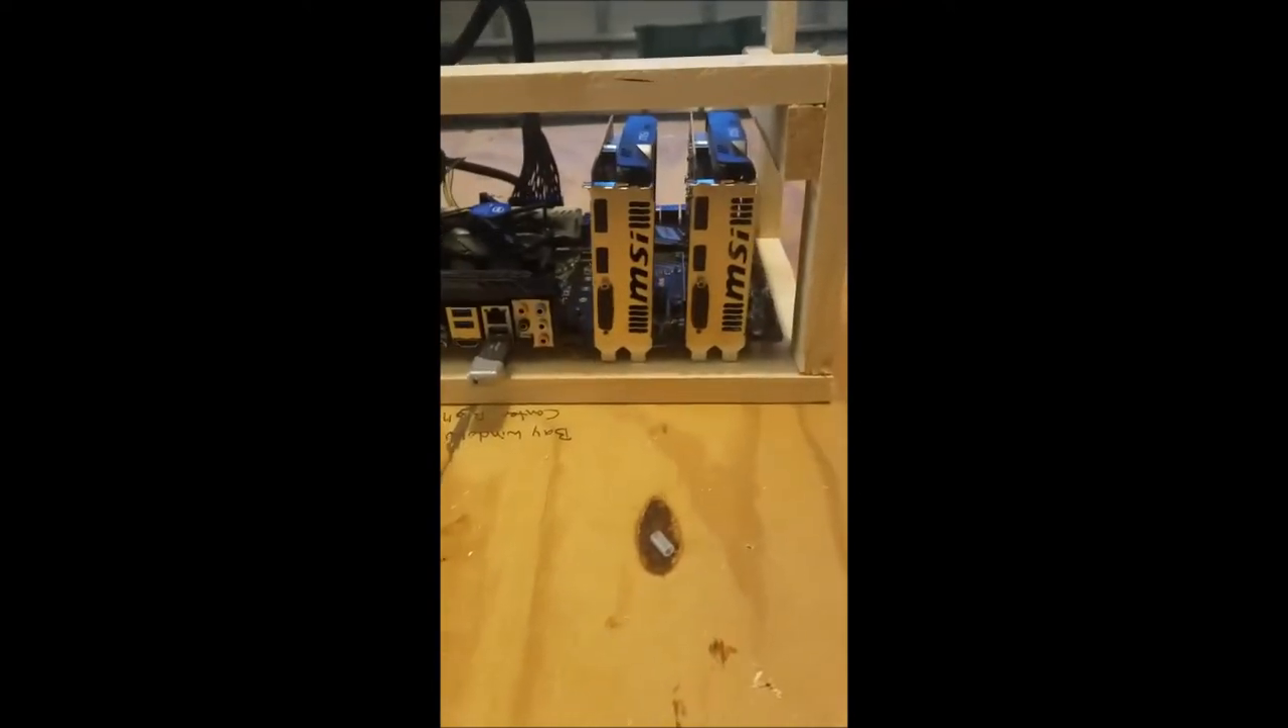These are my two RX 560 graphics card. I decided to just put them right on the board instead of fooling with the risers.